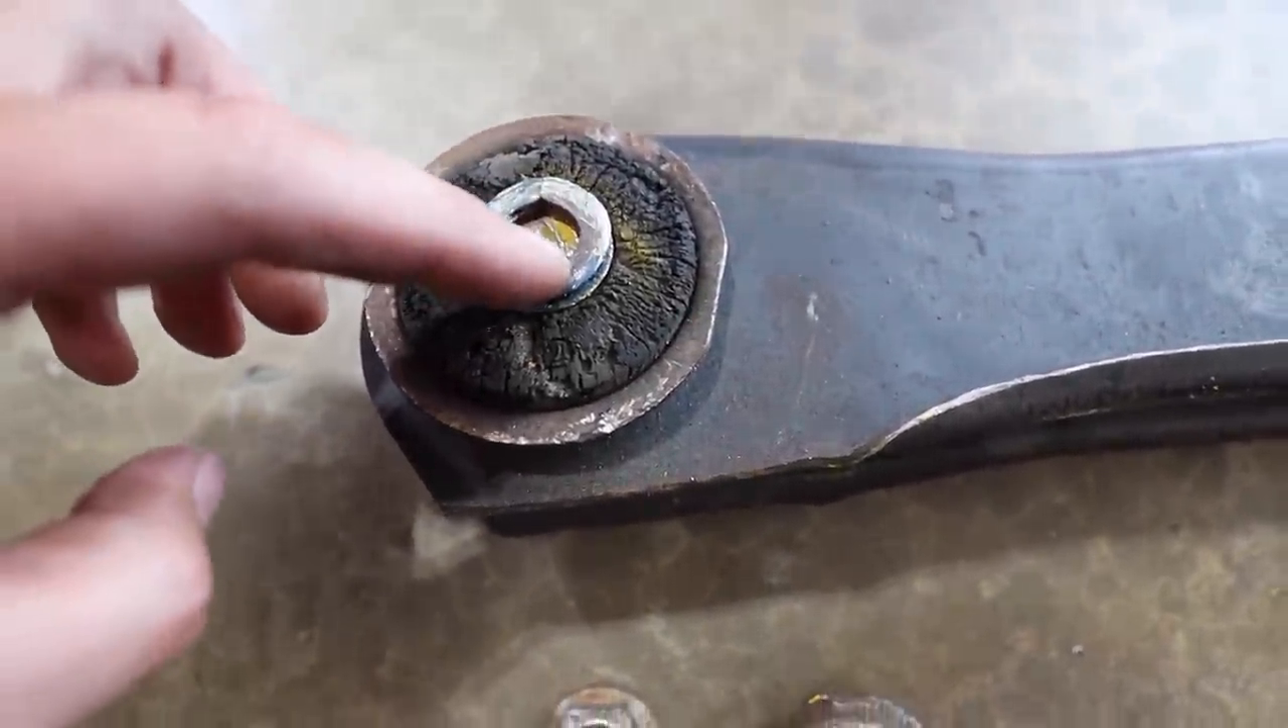Okay, so we finally got the control arm out and this took about almost two hours.